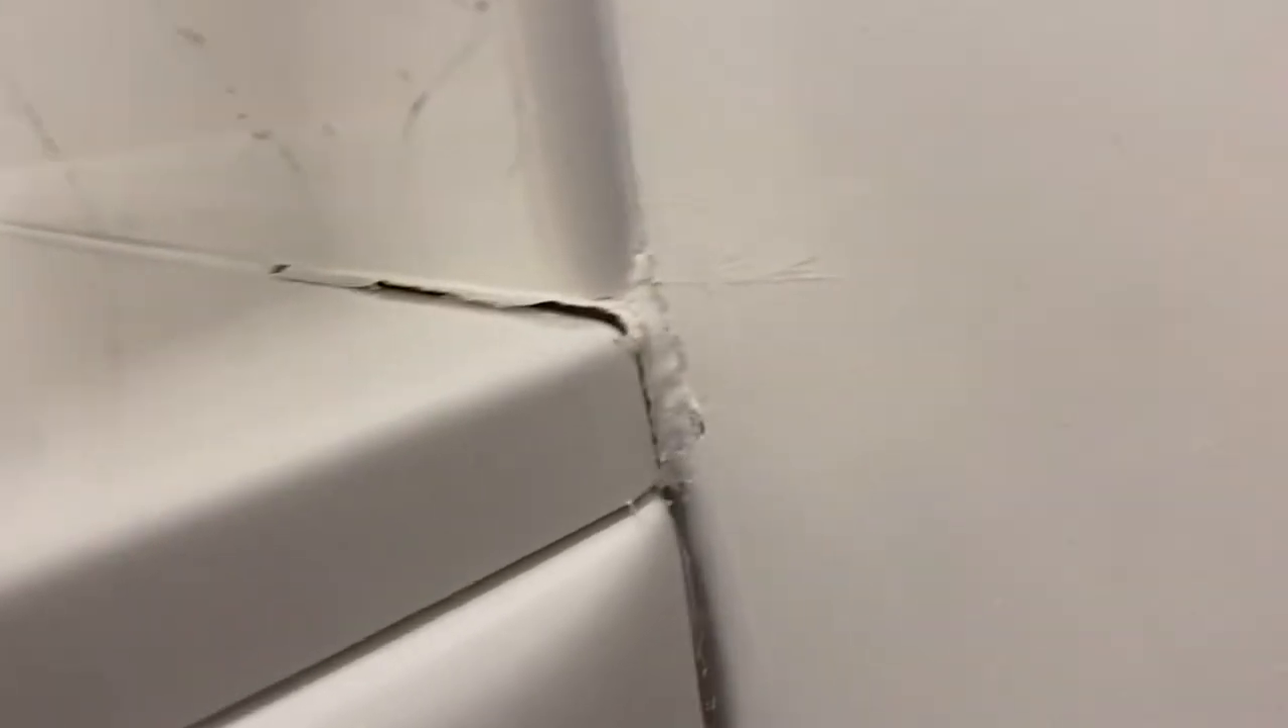You can also see some gaps at the corner there.